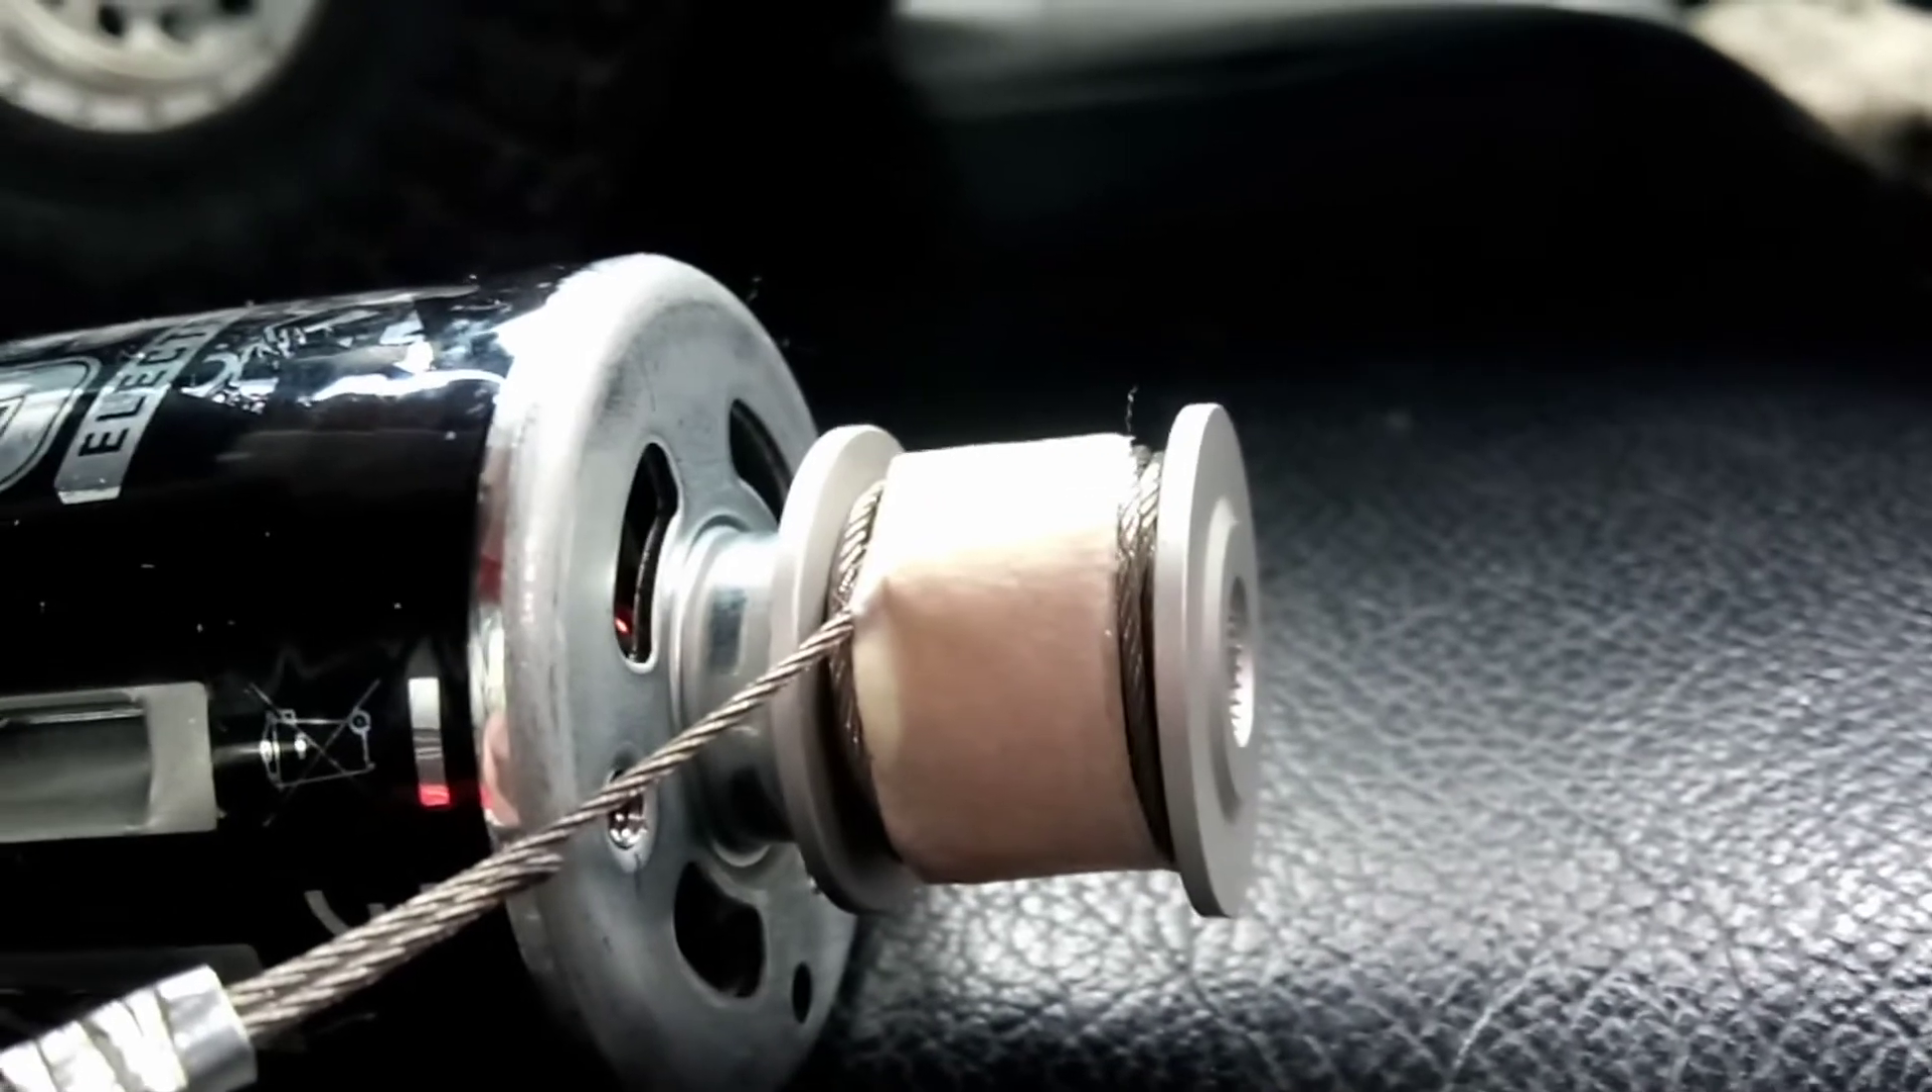So as you can see center screen i've got the cable all the way wrapped around the uh cable pulley on the uh what is becoming the winch motor.